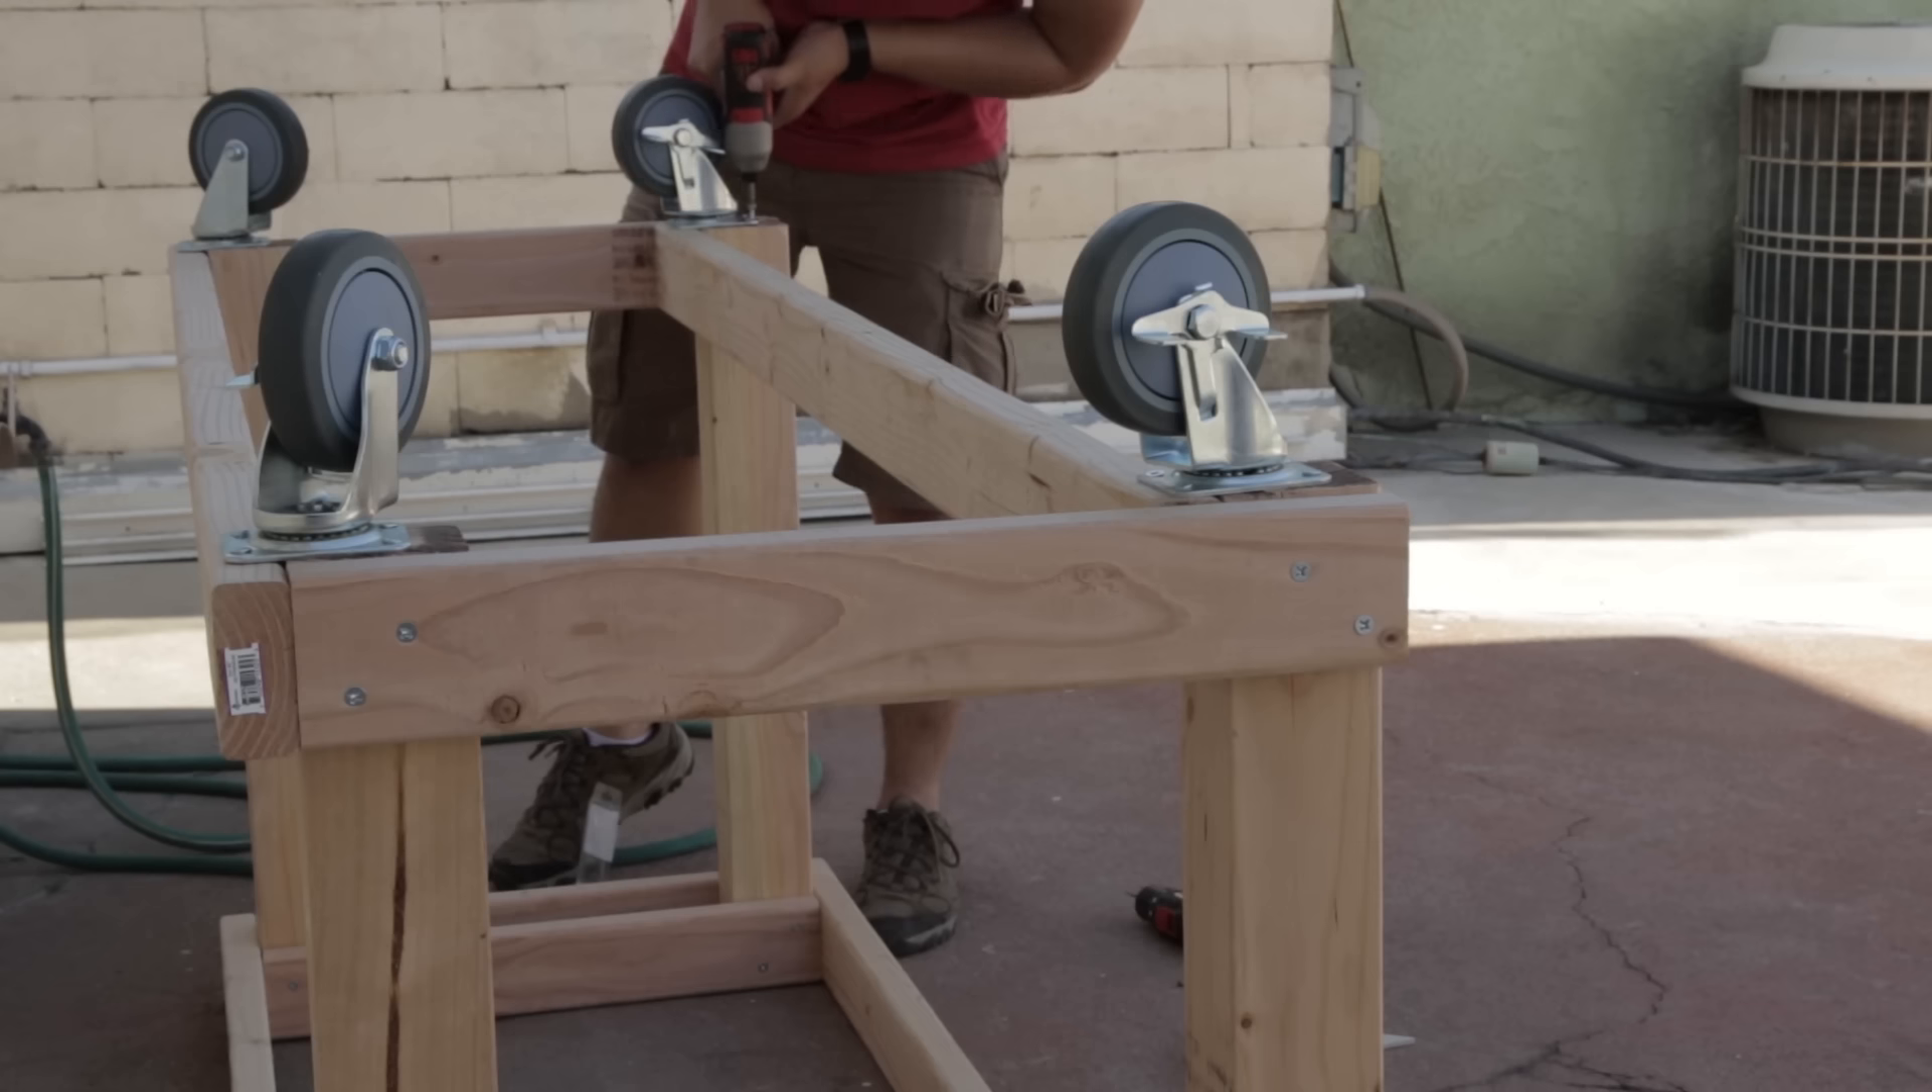With the wheels attached, the frame was complete.